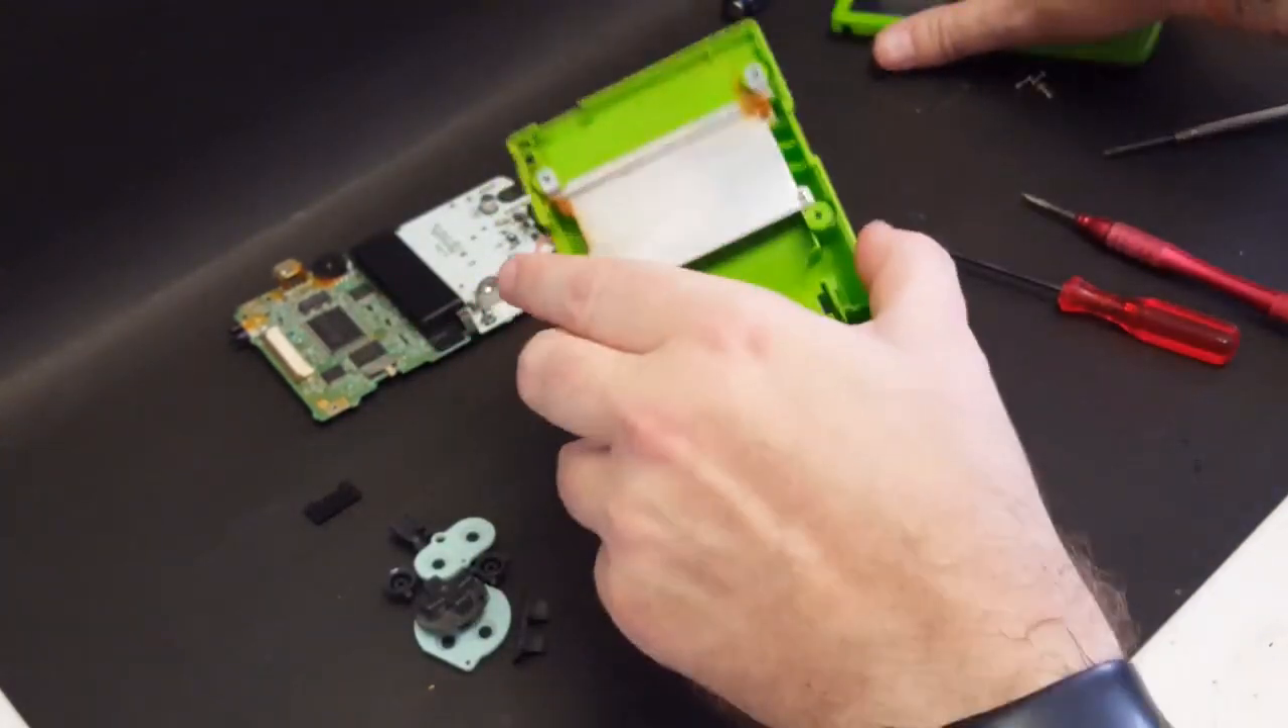And now, we've got everything taken apart pretty much except for this shield.